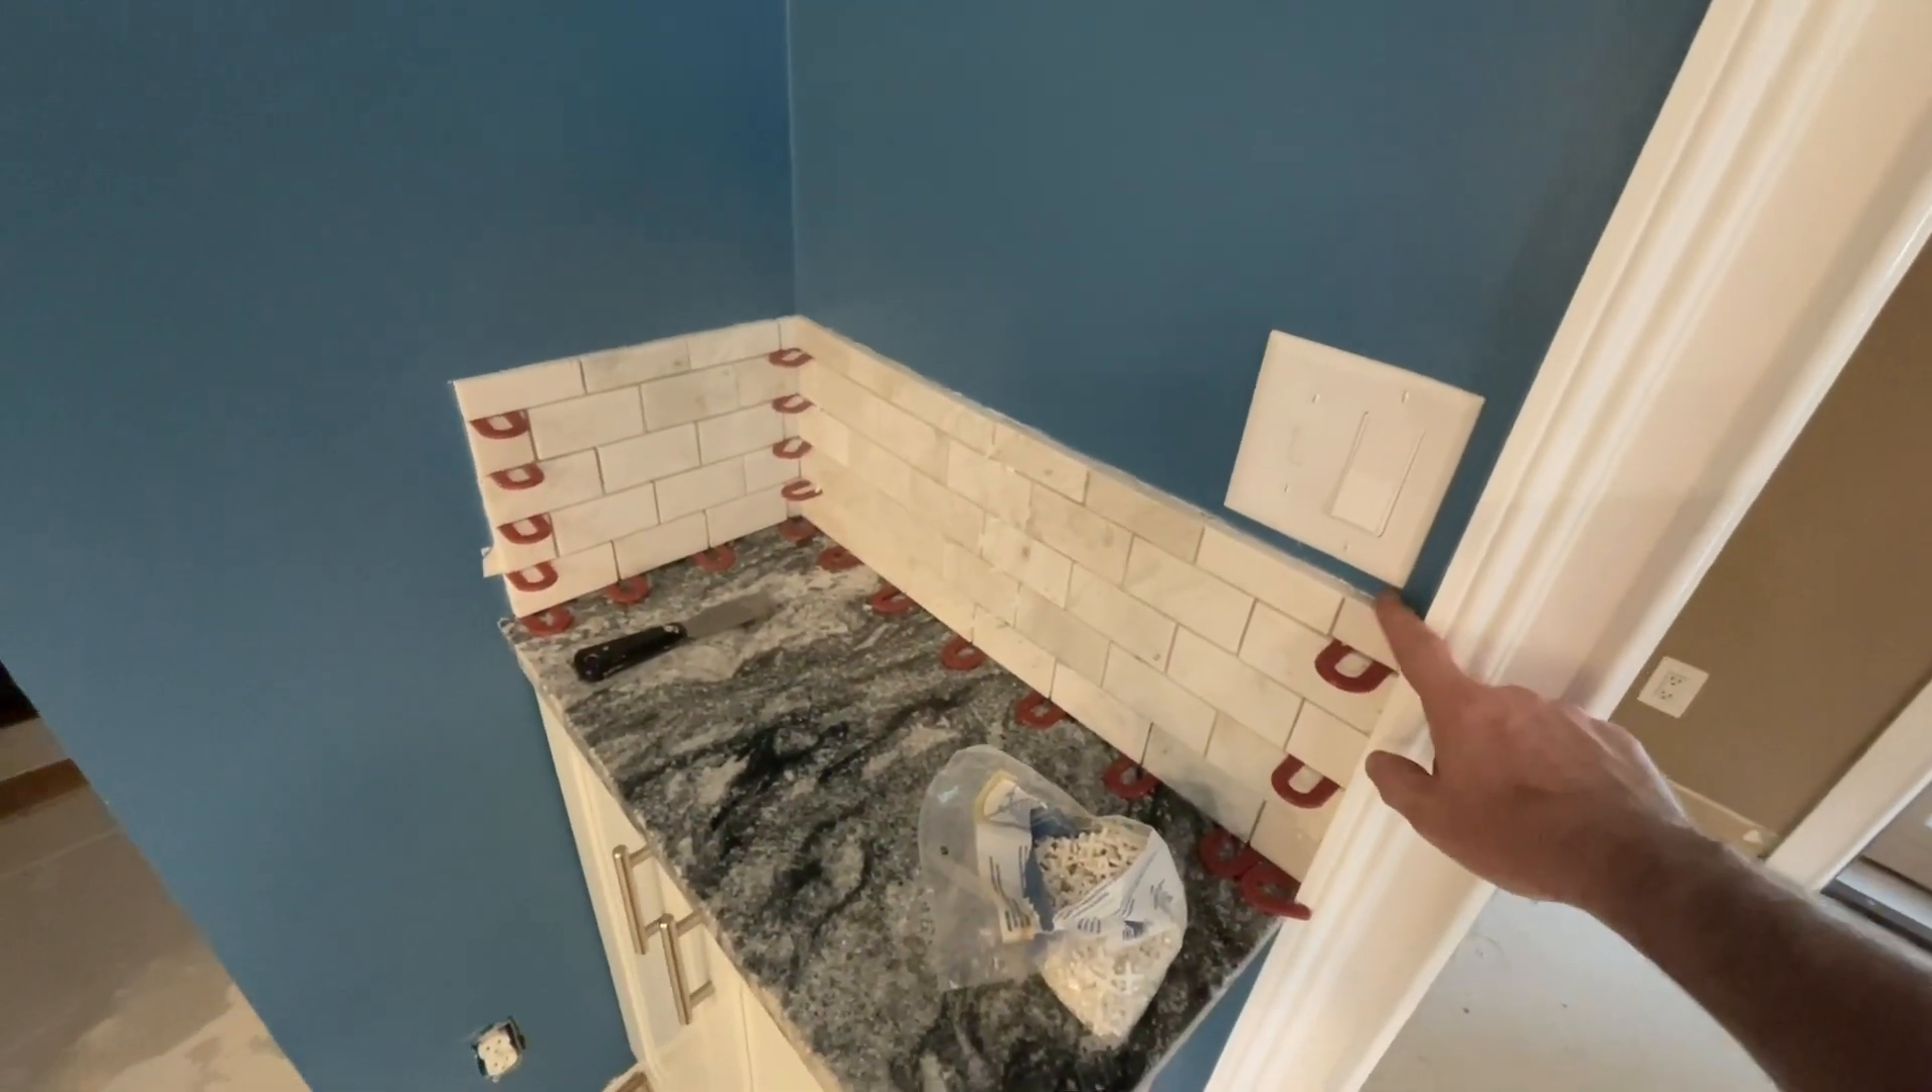I got most of the backsplash in for this little spot.